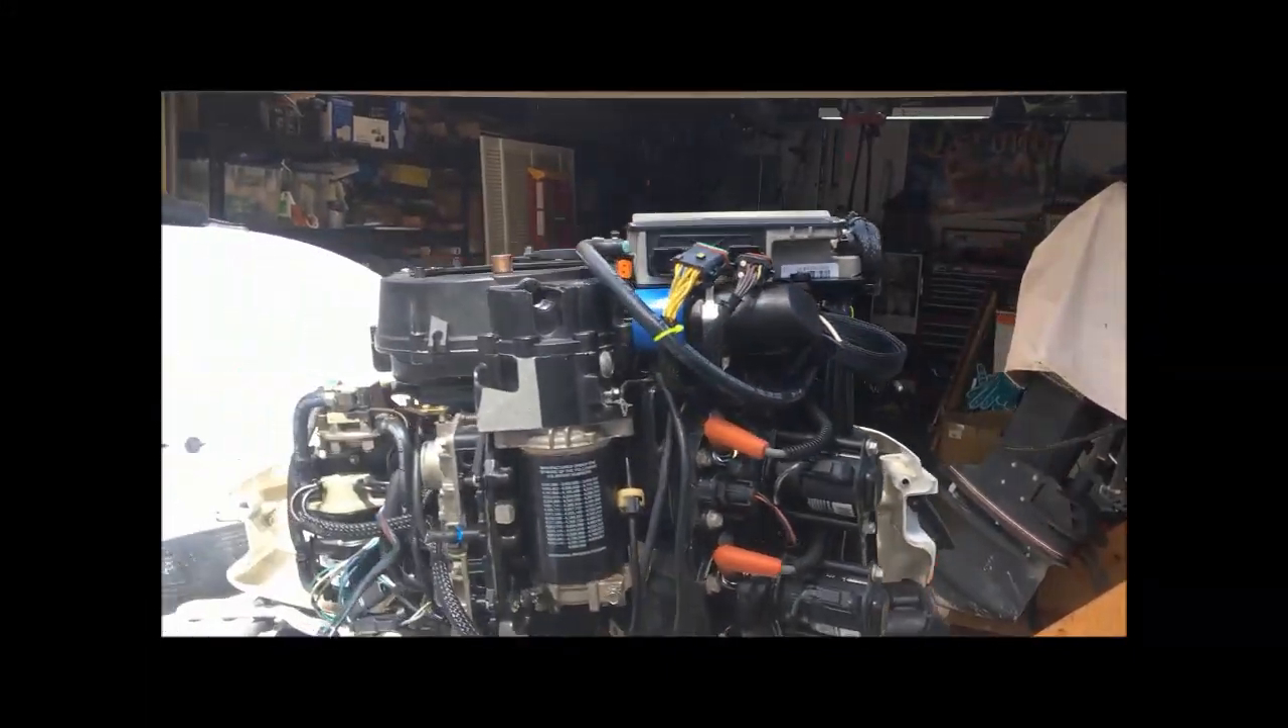I've got the upper cowl off, half of the lower cowl off to get to the starter.